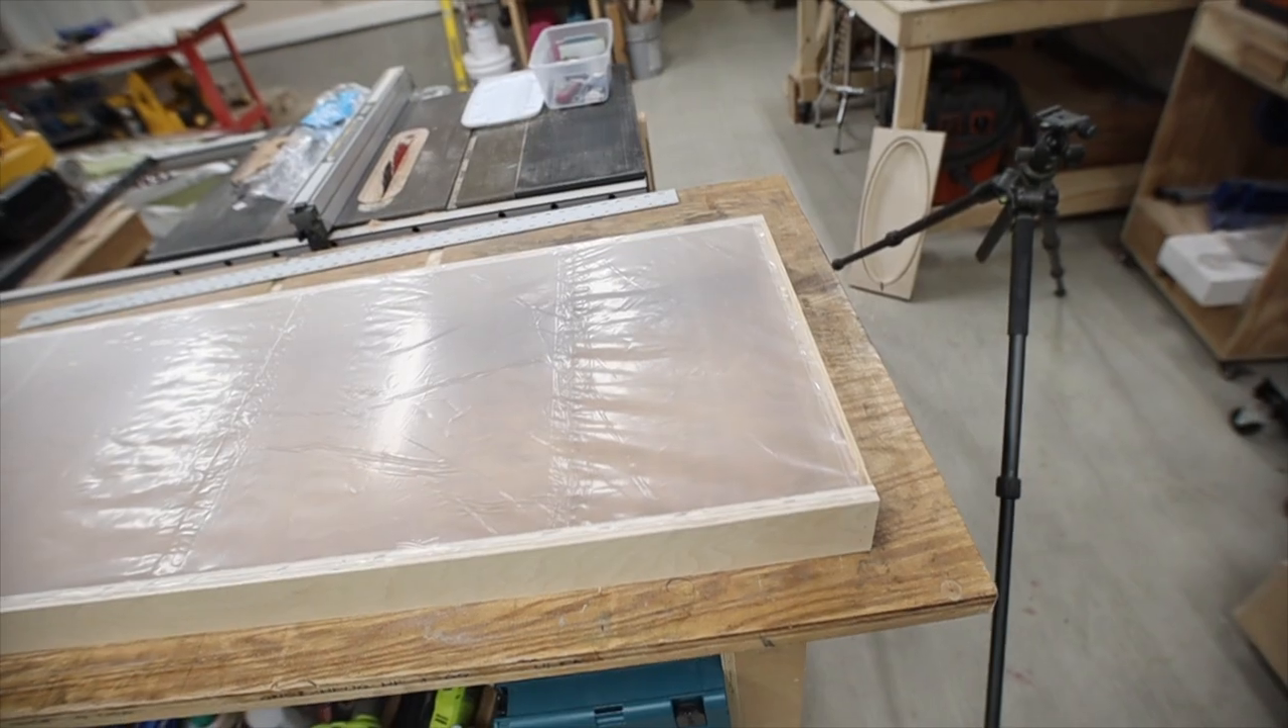At this point I've got all of the frames made that are going to hold the insulation and I have put the plastic backer on them so it's going to keep that insulation in there.